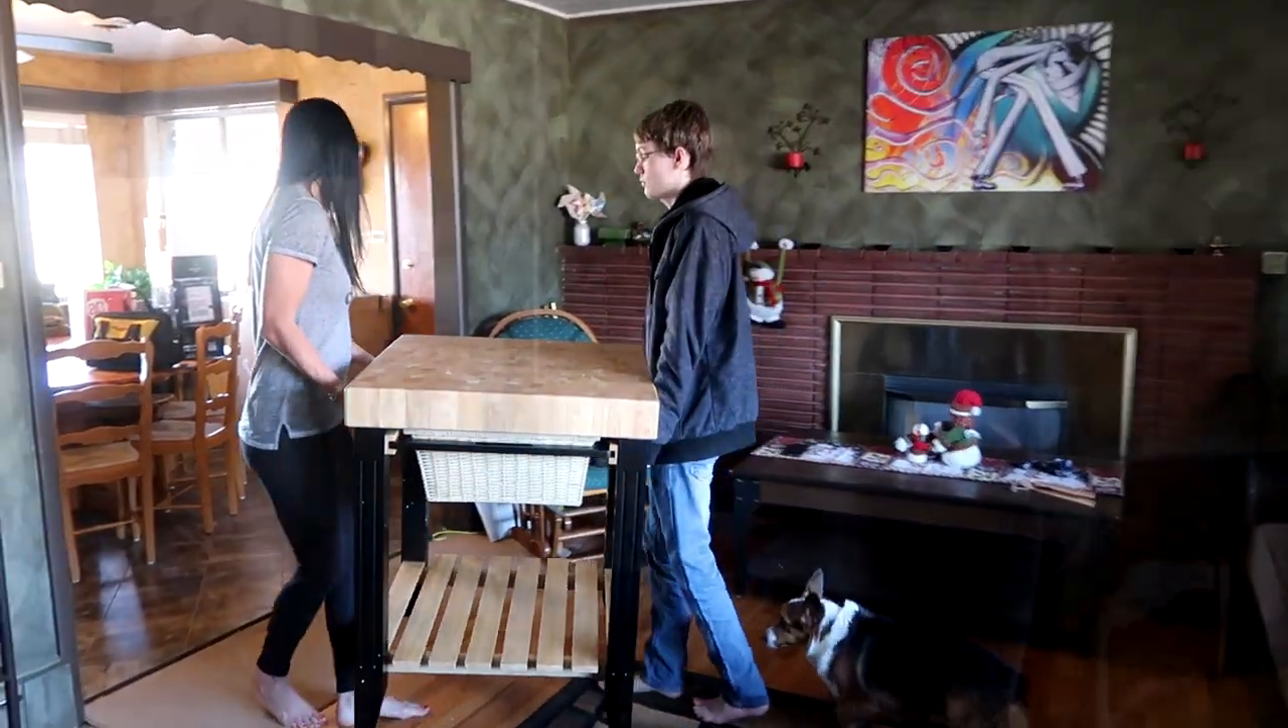Now that we got this butcher block all put together, we're going to move it to the kitchen.